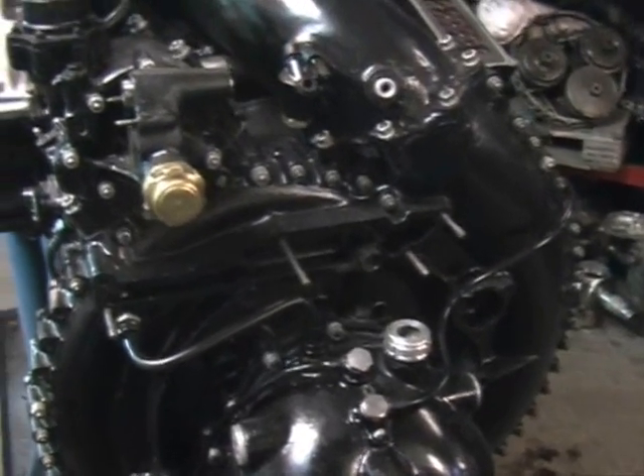The other major component we haven't got to fit yet is the engine control shaft that goes on those studs there.